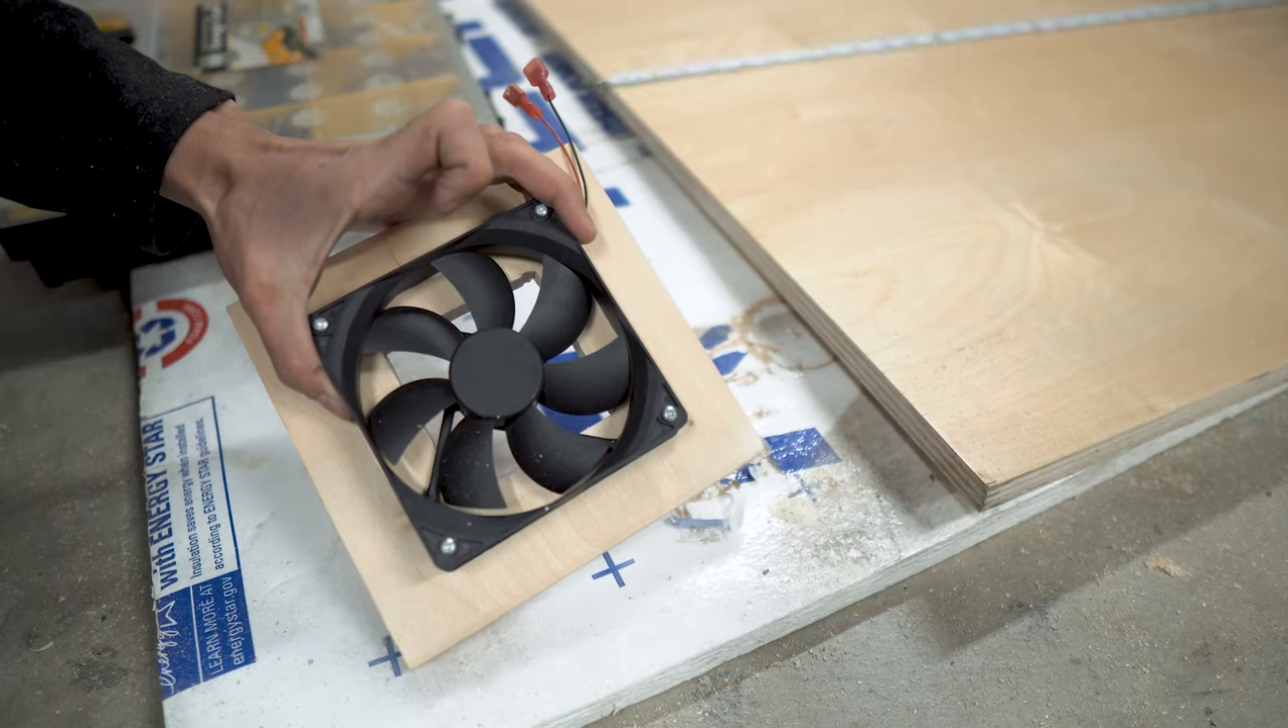We had an old computer fan laying around so we mounted it on a scrap piece of half inch plywood with a hole cut out in the middle to allow for airflow.